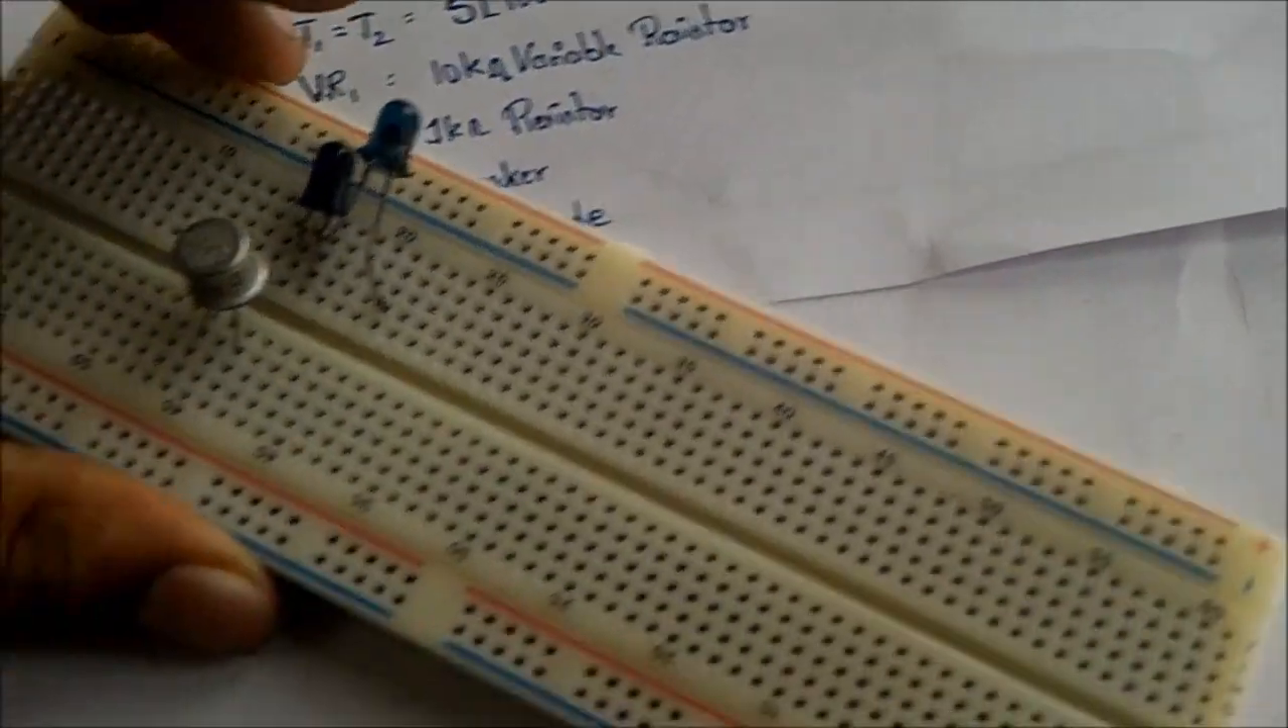Now I have placed the both IR LEDs and now we have to connect the base to audio signal.